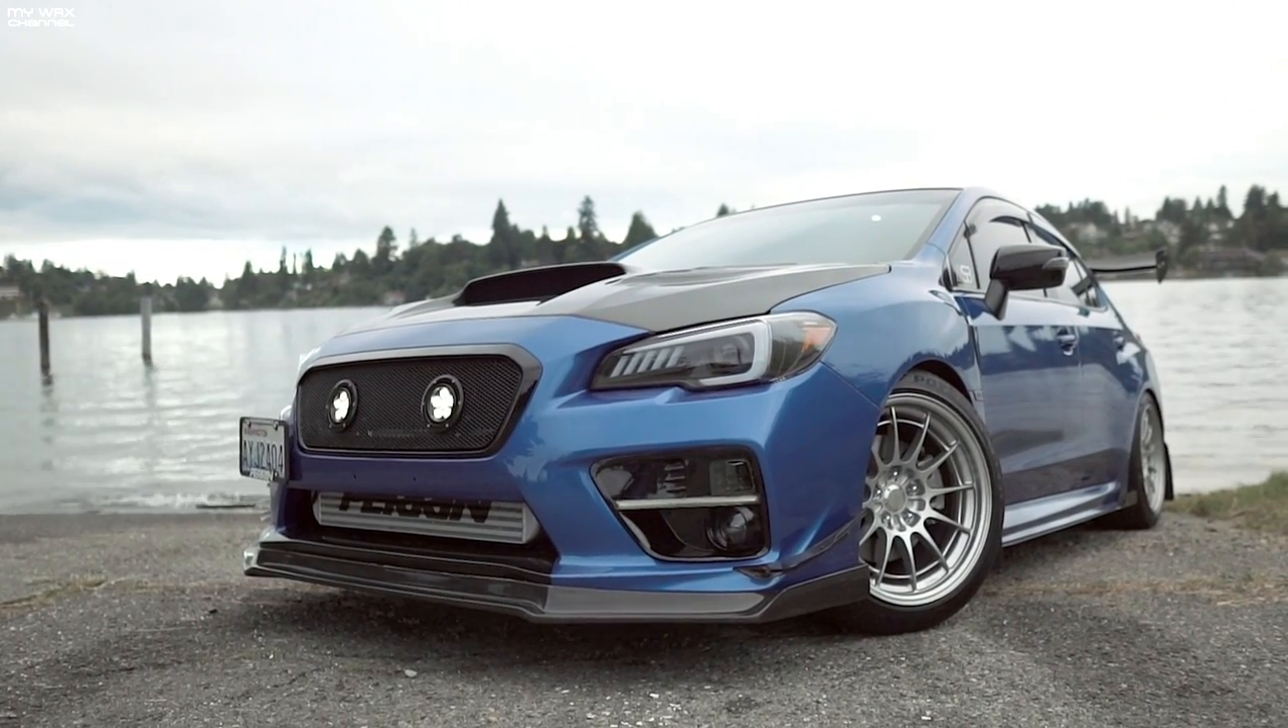All right guys, there is the grill fully installed and let me tell you, you know what, I'm a 50-50 on the look of this grill to be perfectly honest with you.